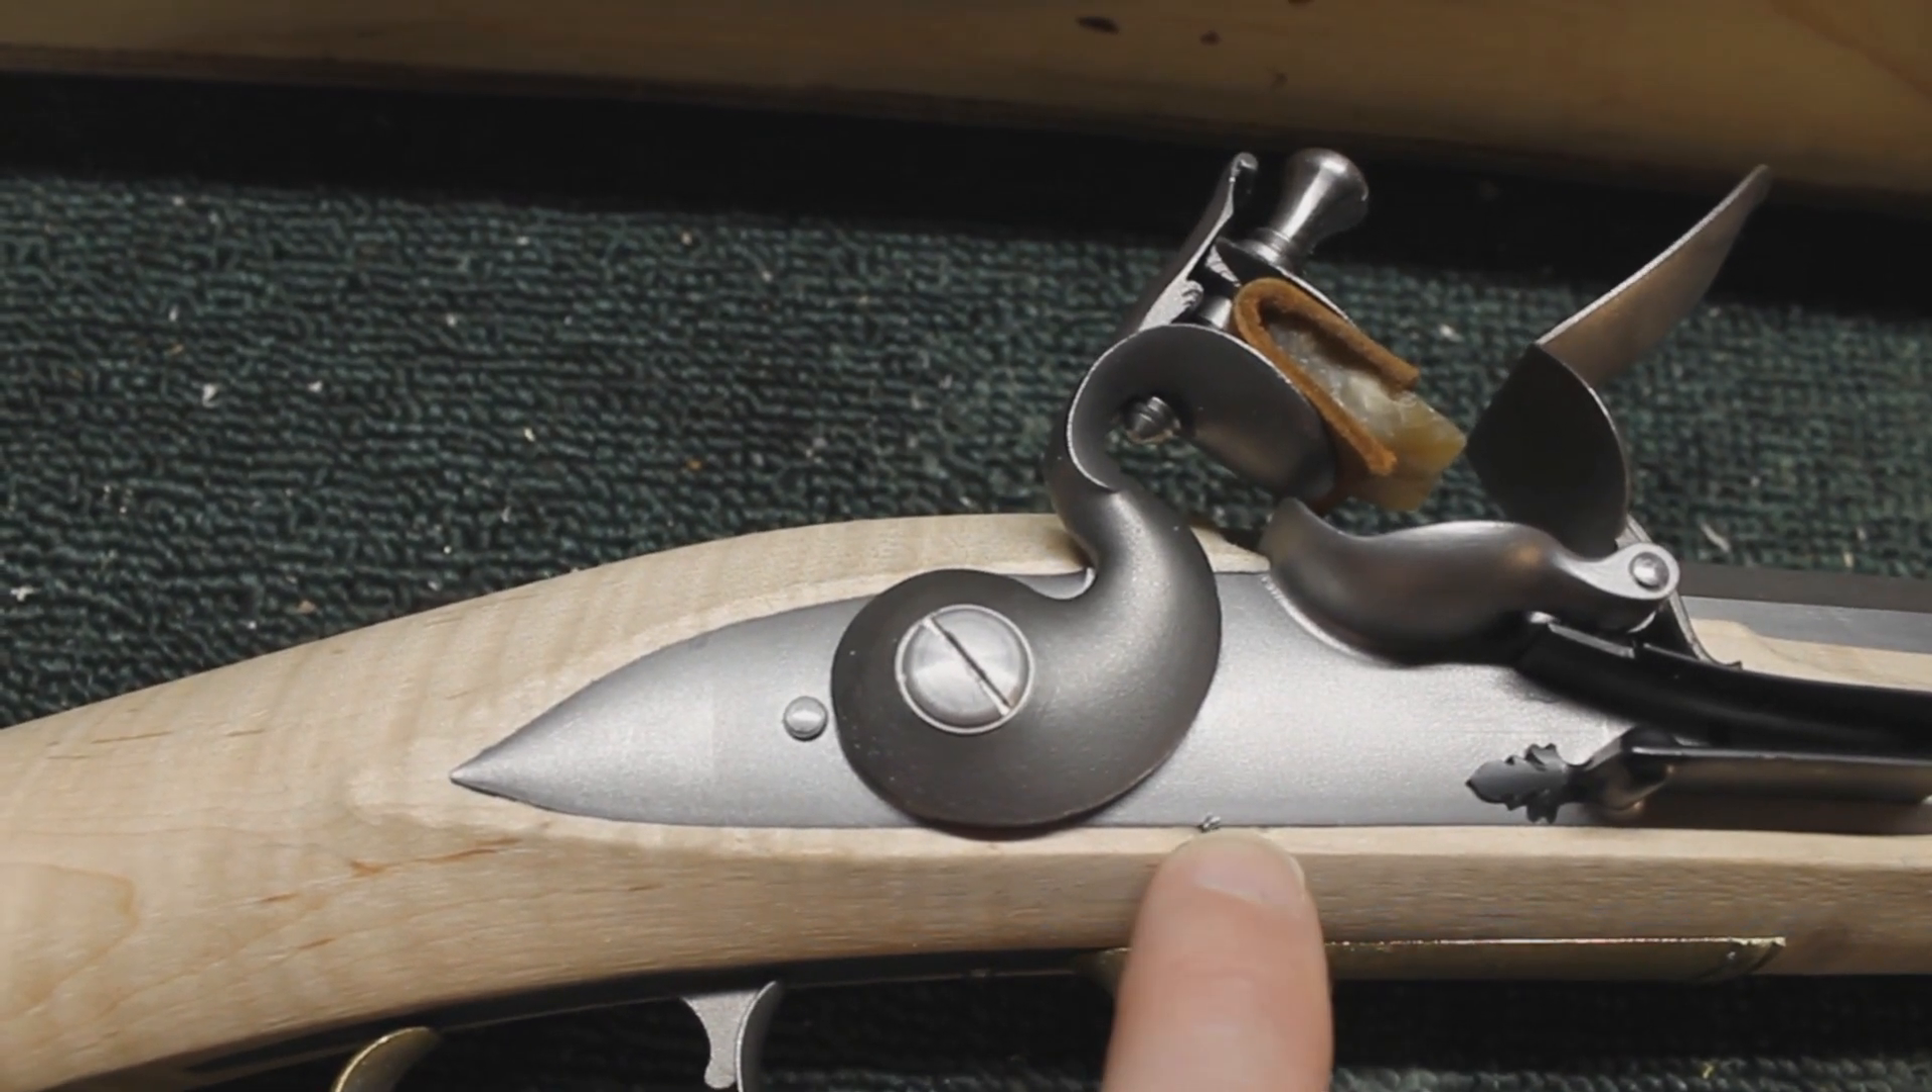Lock fitment is really nice.